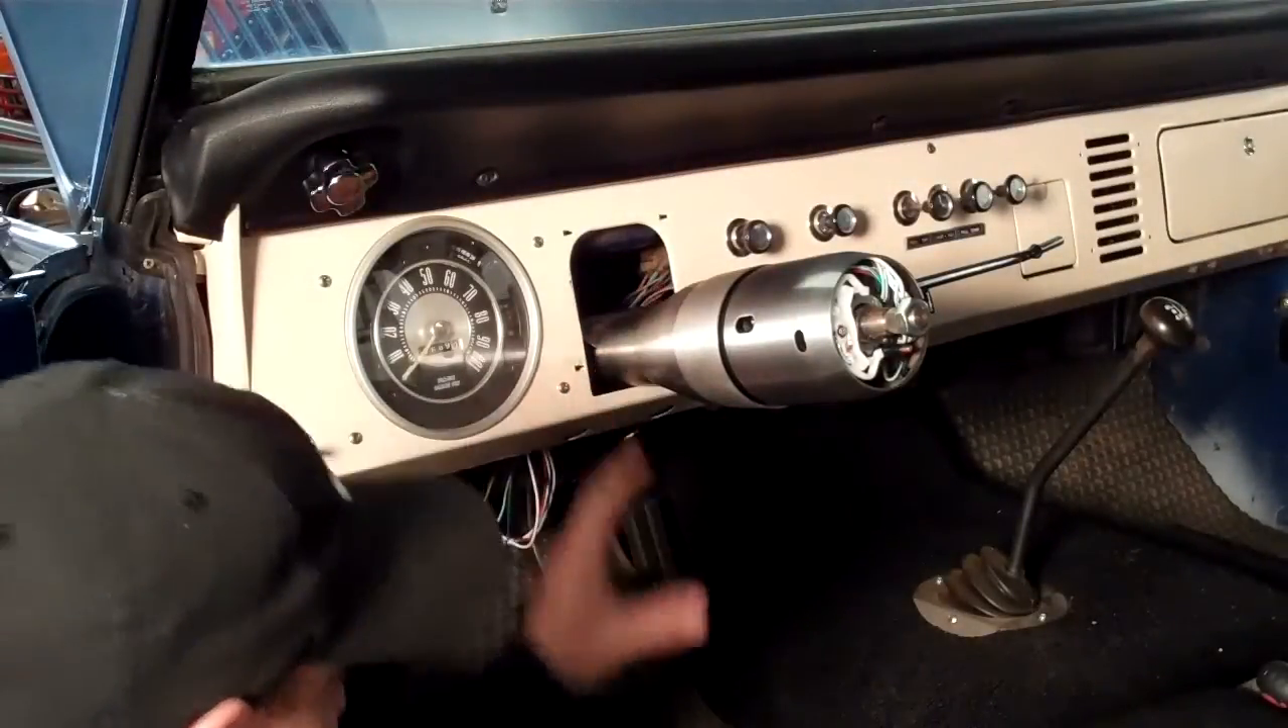So I've taken the time to slide the column in through the hole.